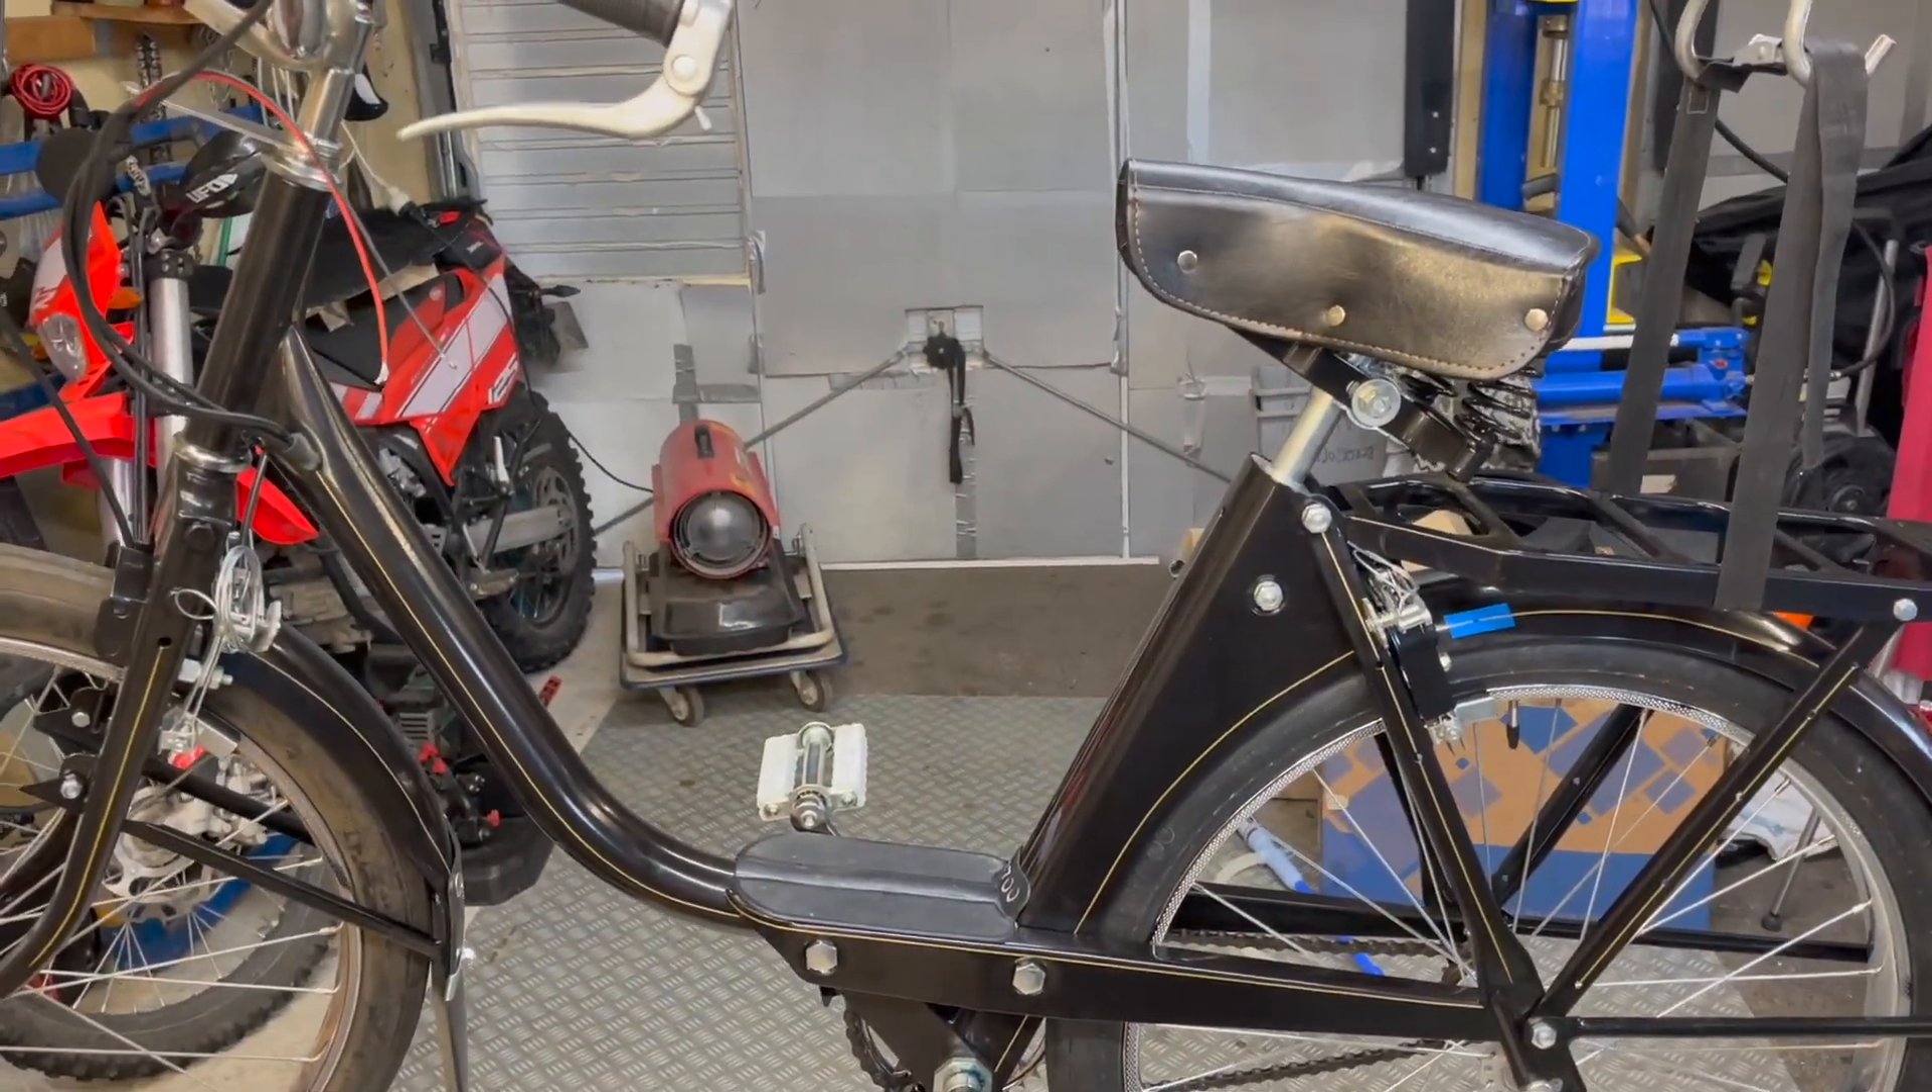Donc j'ai mis la selle avouez quand même qu'elle est mieux que l'autre.